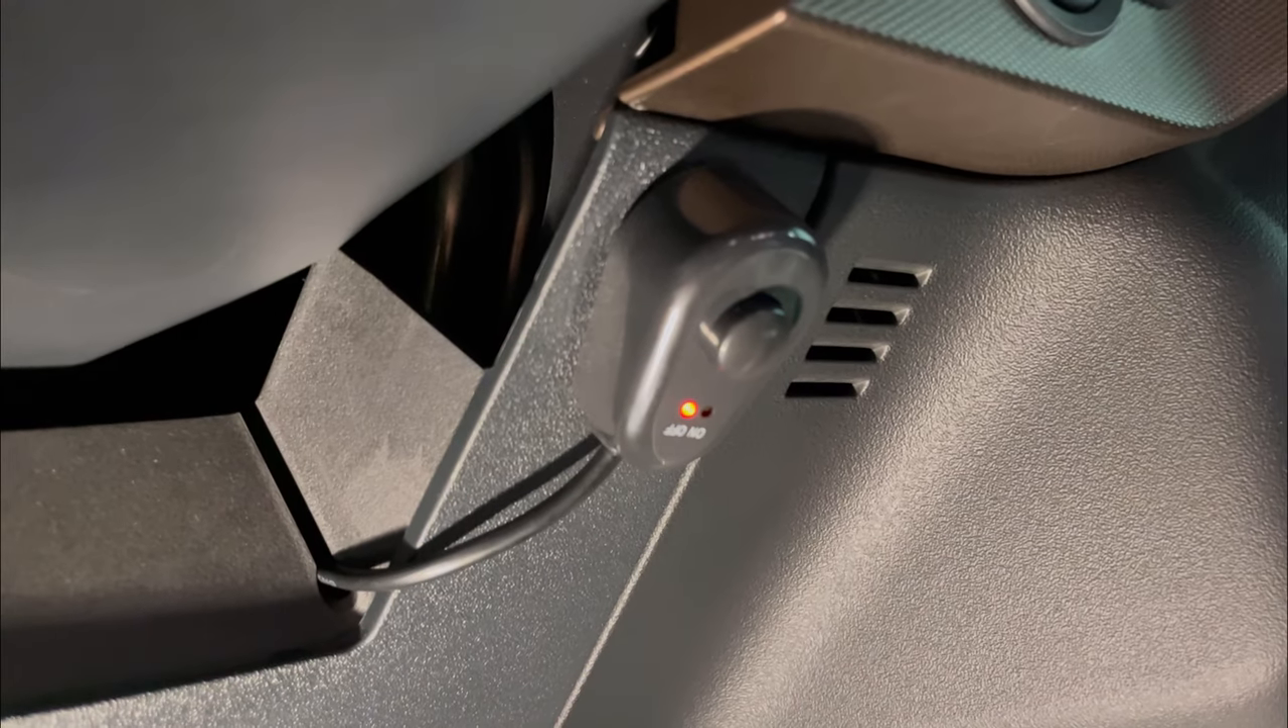I mounted the switch on the underside of the dash.